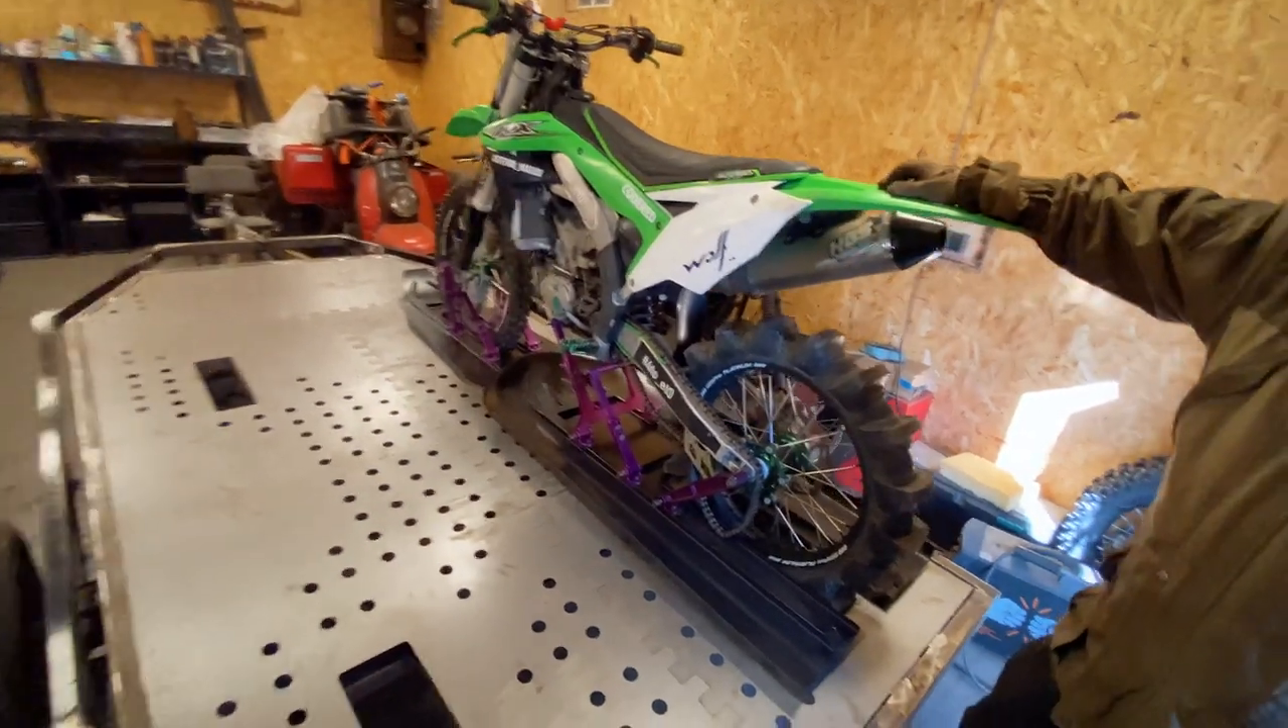Самое главное, что мотик сейчас уже стоит на прицепе.